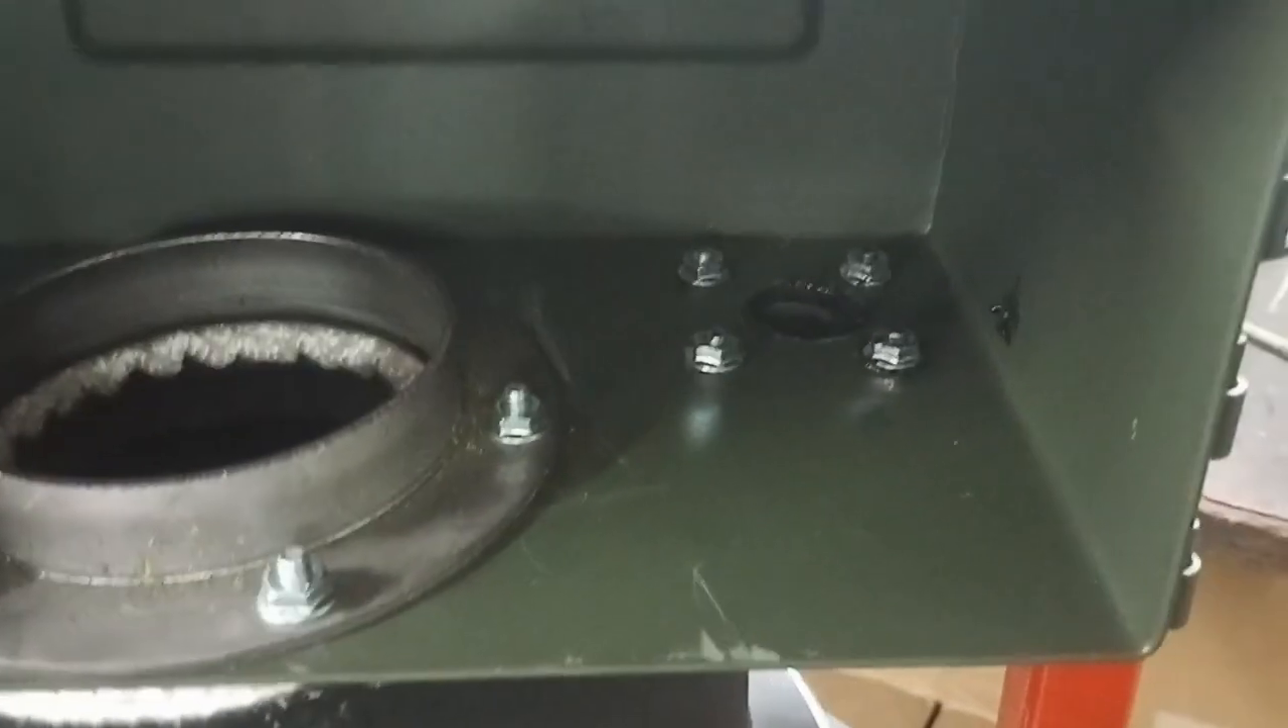So, I have the ash clean -out box installed for good. As you can see, I used the ceramic gasket material for the main flange.